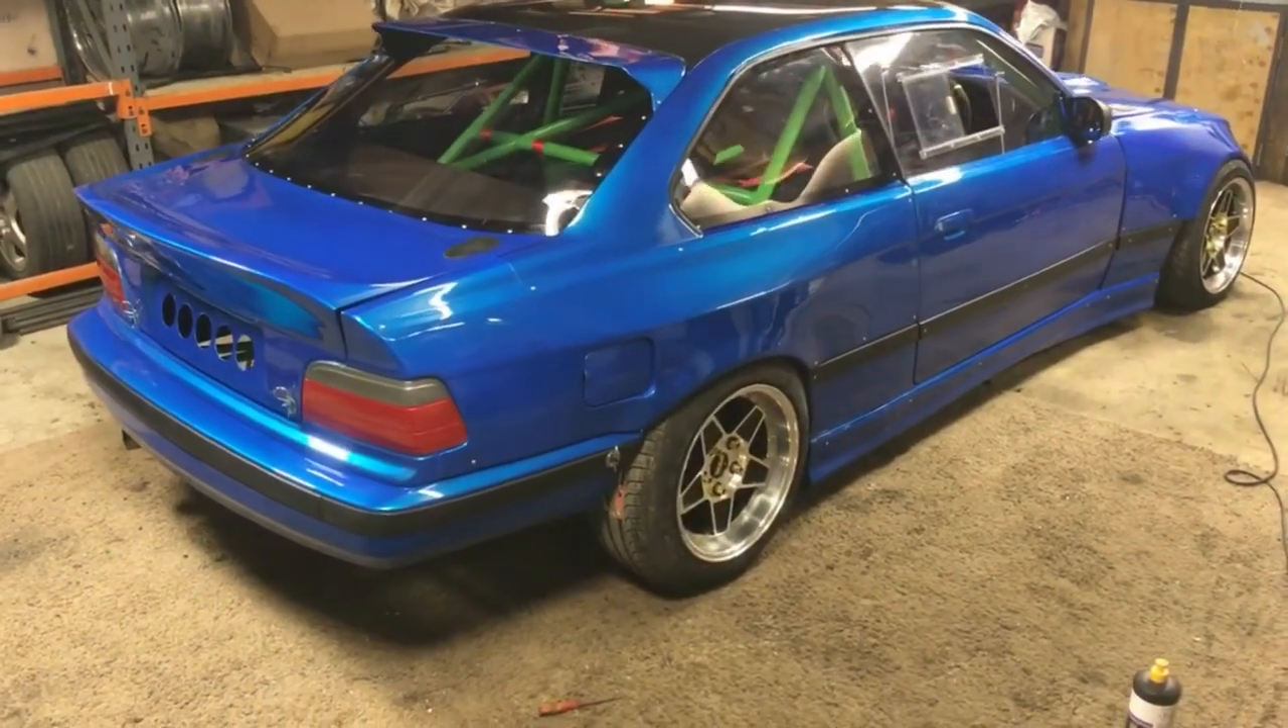This is a car all back together.